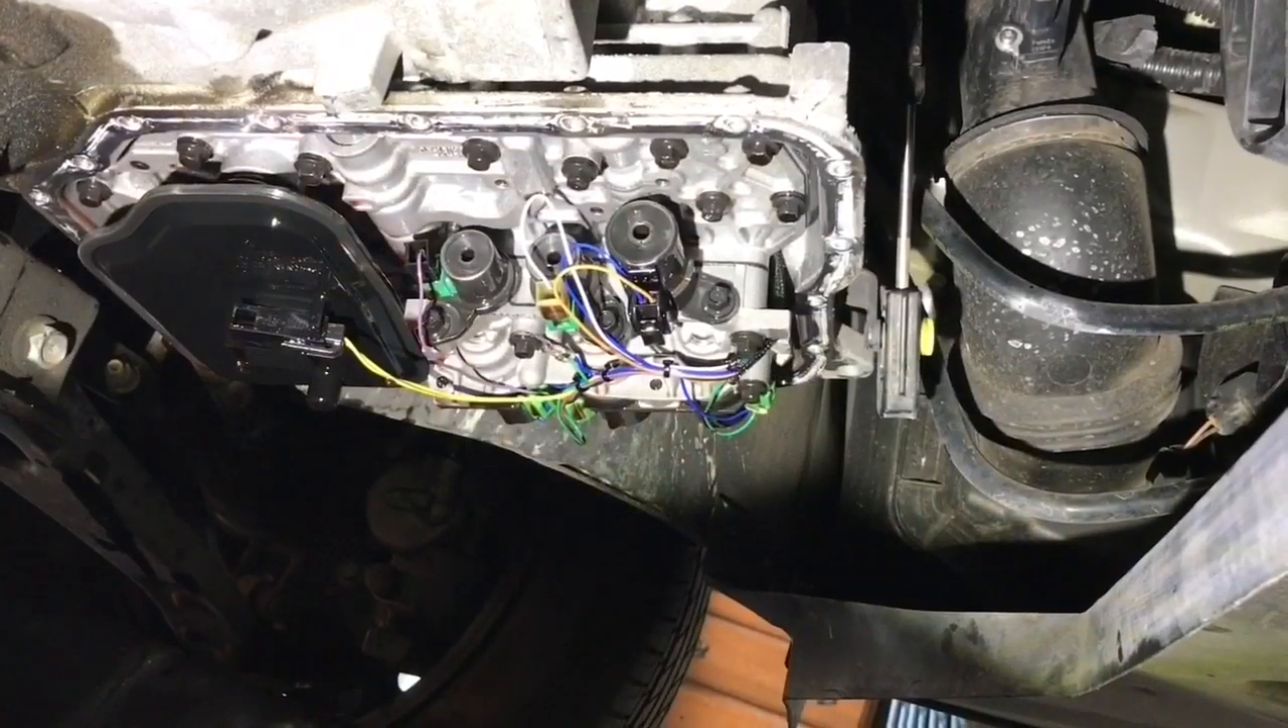Okay, here's the underside after I took the pan off.